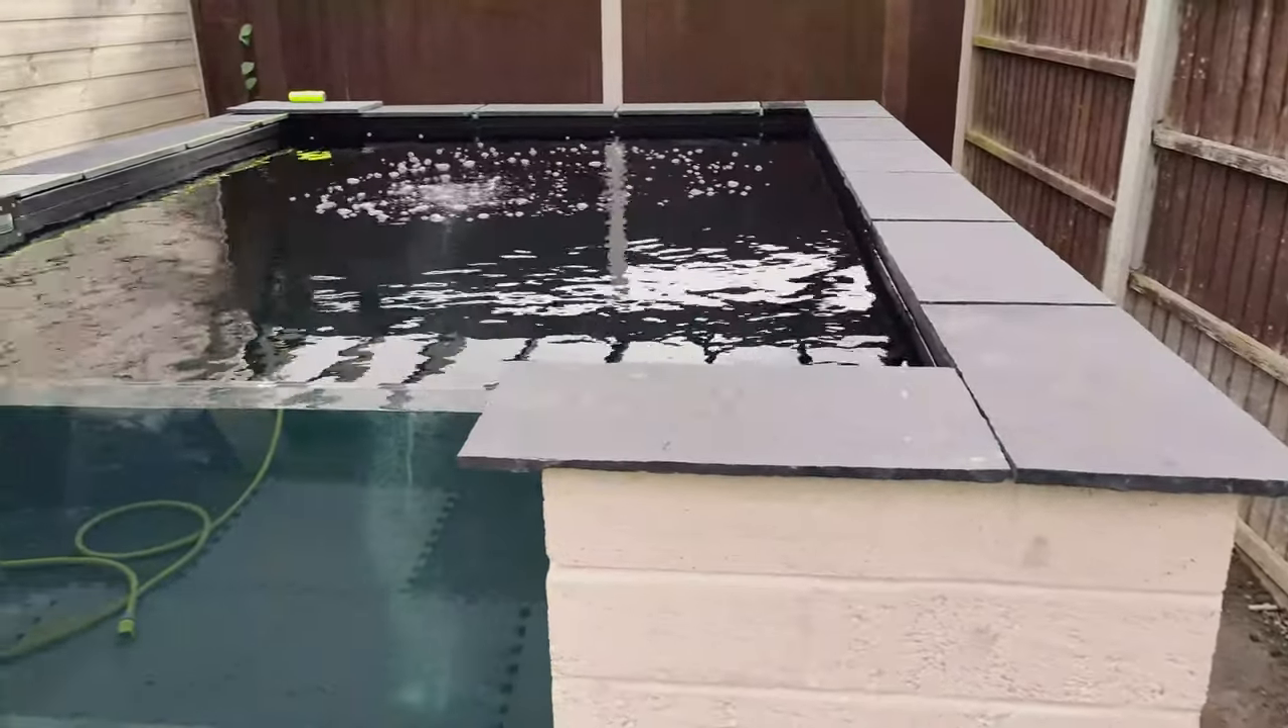Beautiful. So here we are now. All stones in position.